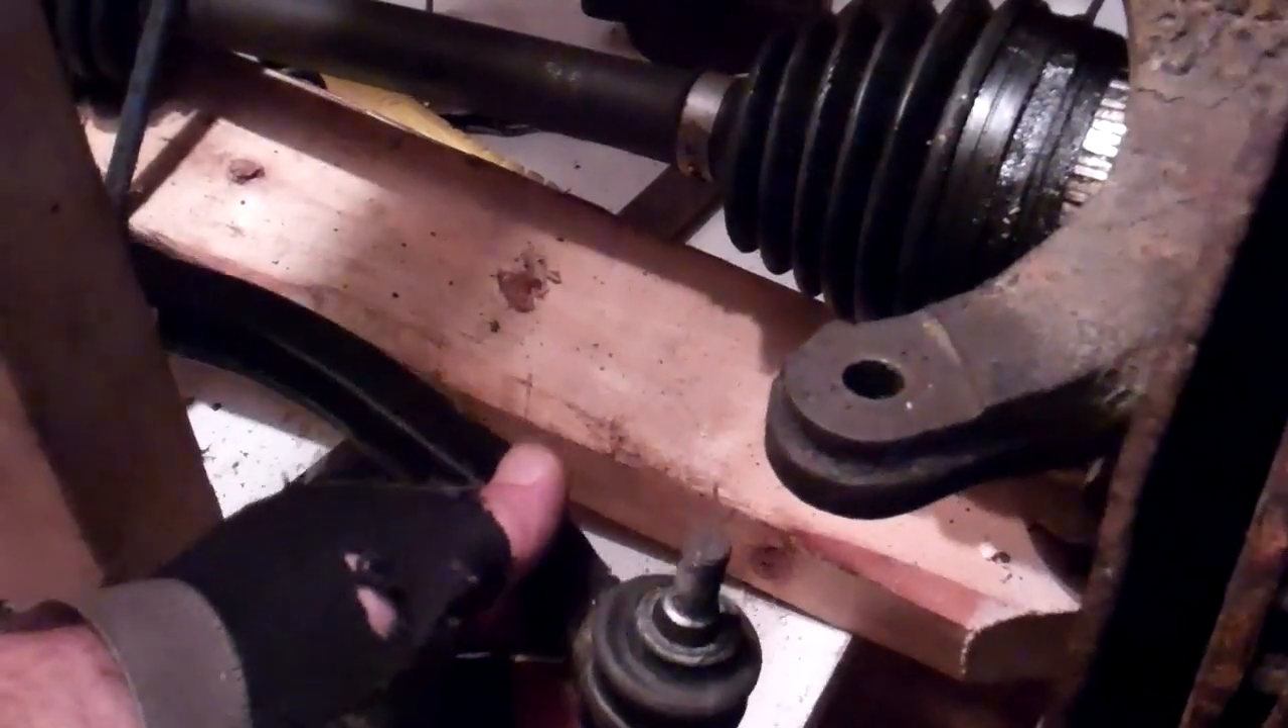Now that's released from our steering knuckle, there's our outer tie rod end.